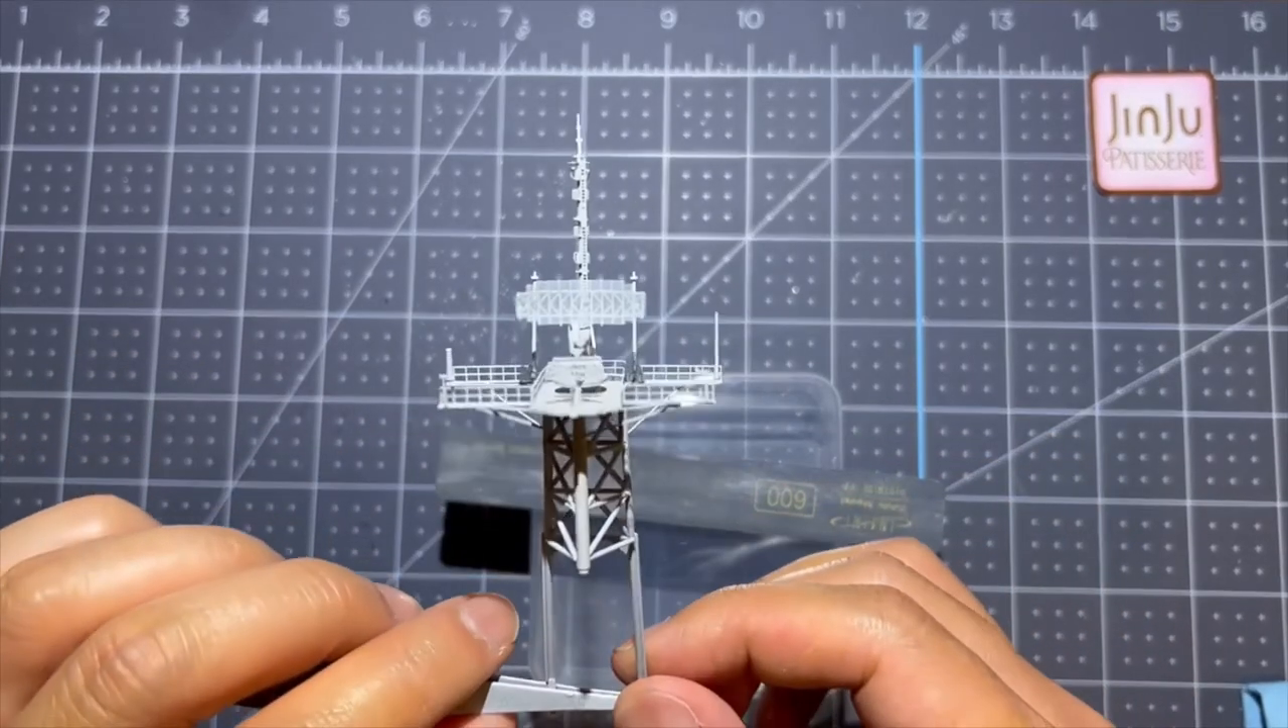All right folks I got the main mast all complete here.